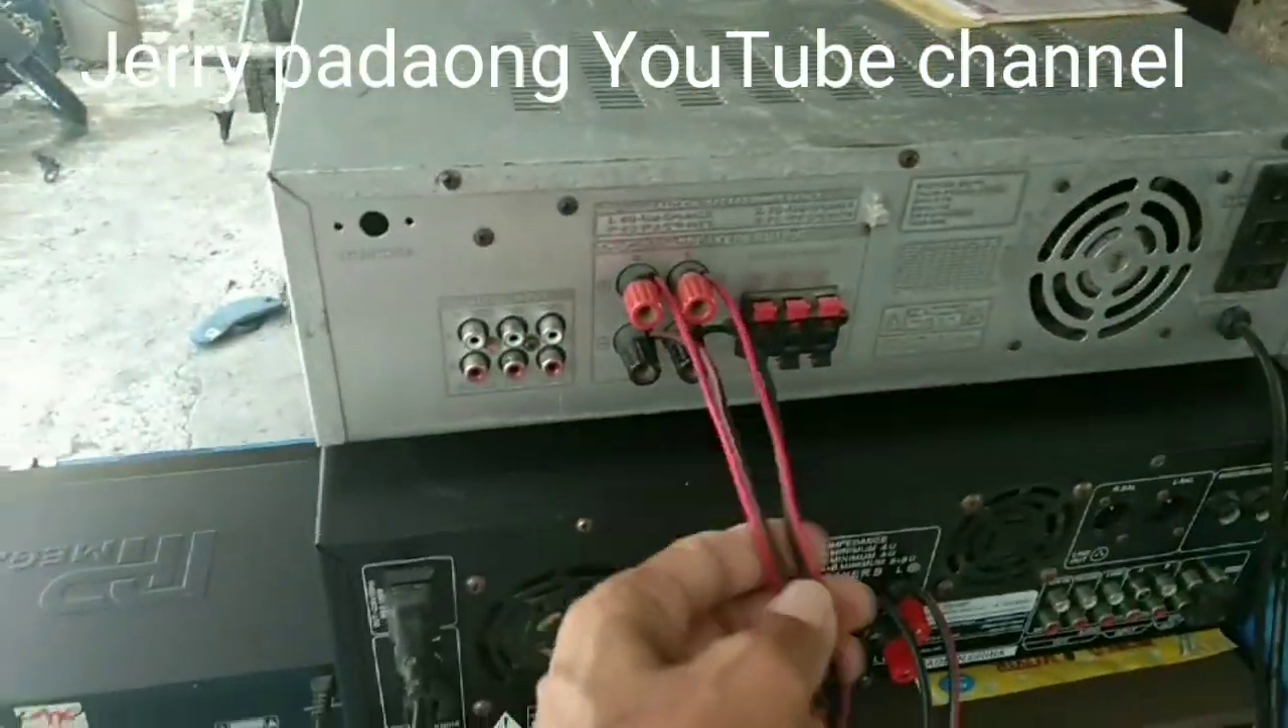So, sa mga connection niya, yan, sa likod, sa ating amplifier, nakakabit na yung mga mga wire ng speaker.